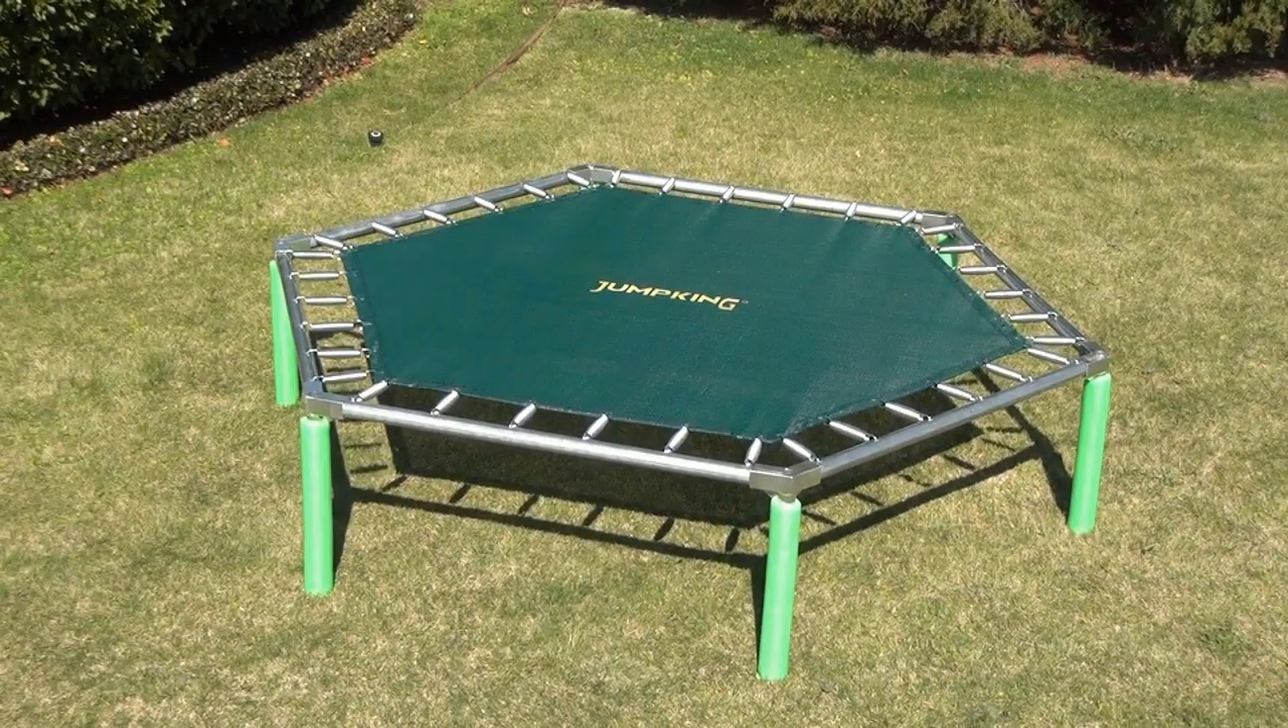When completed, your frame and bed should look like this.